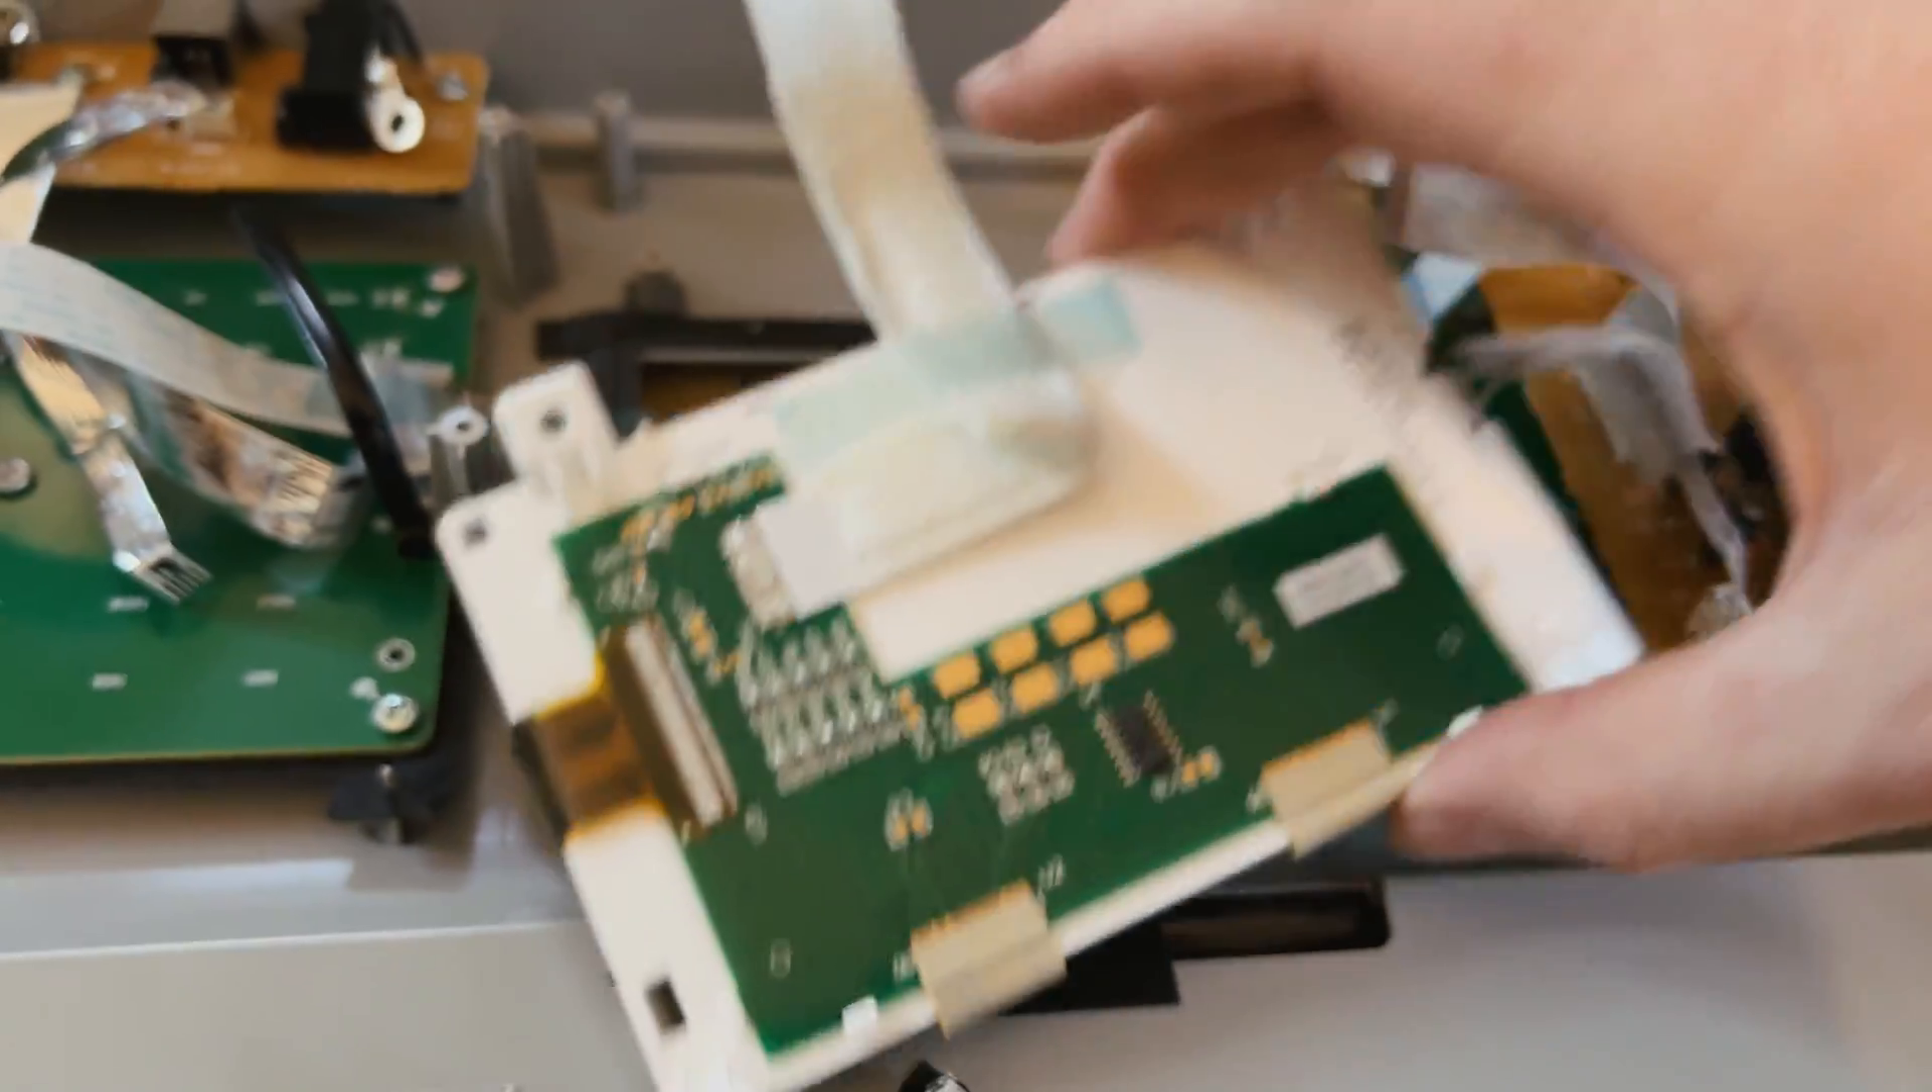And then with that, we have removed, minus some tape here, we have removed the actual LCD circuit board.